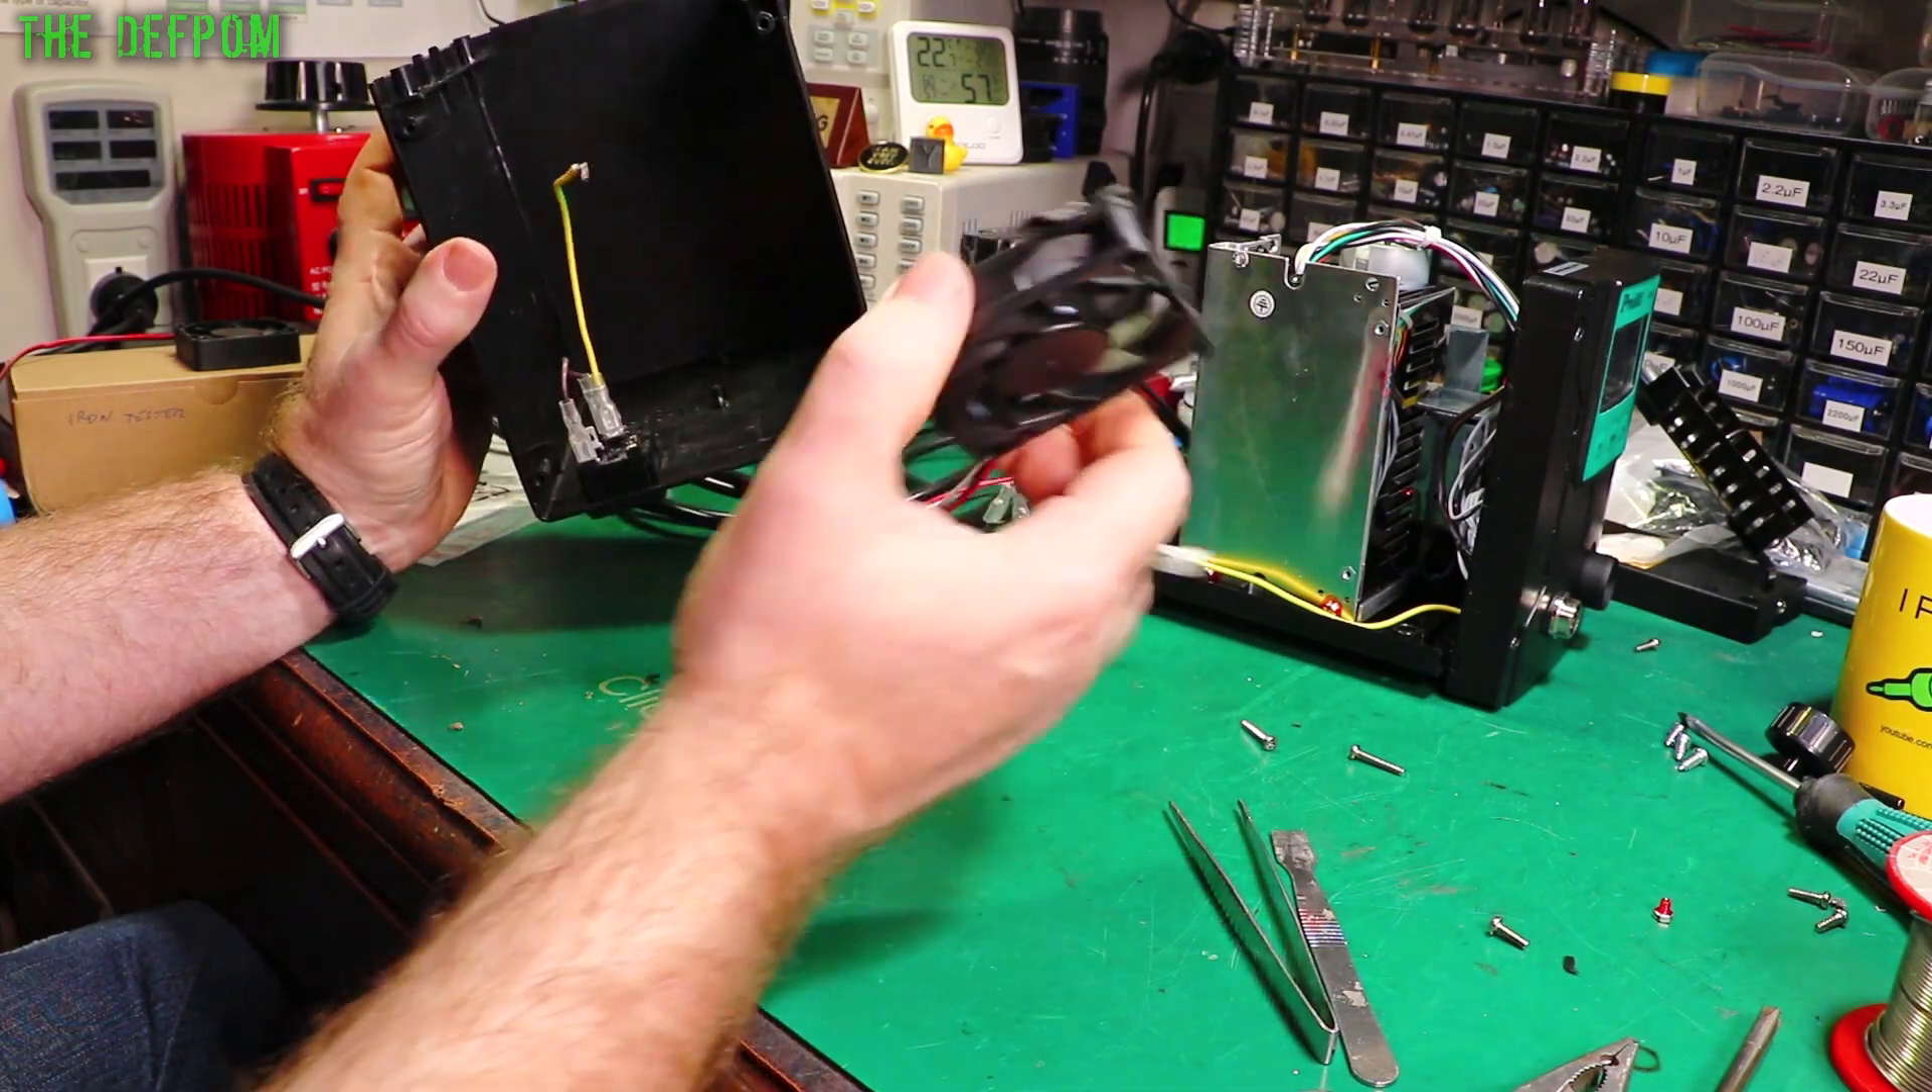I've taken the casing off the back, it took a few wires to pop off, that sort of stuff.